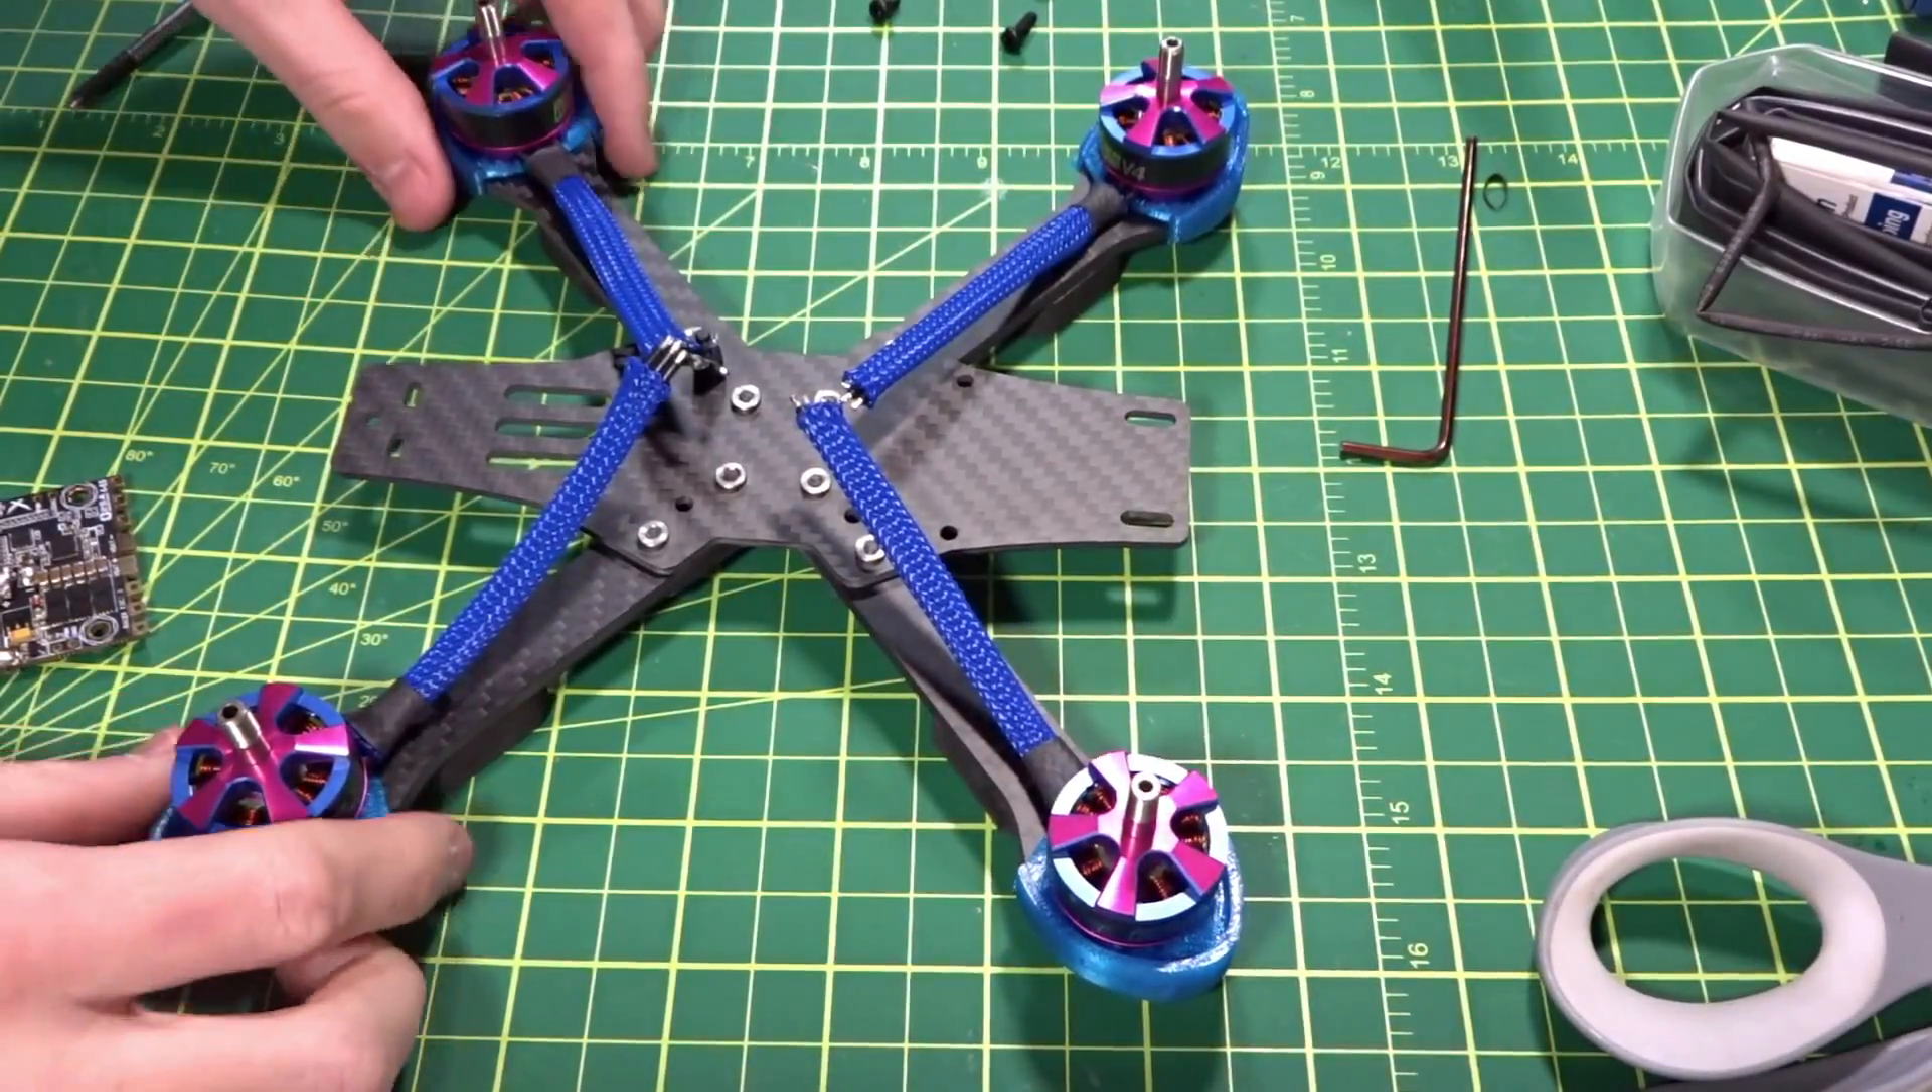All the wire mesh and heat shrink down here is on.